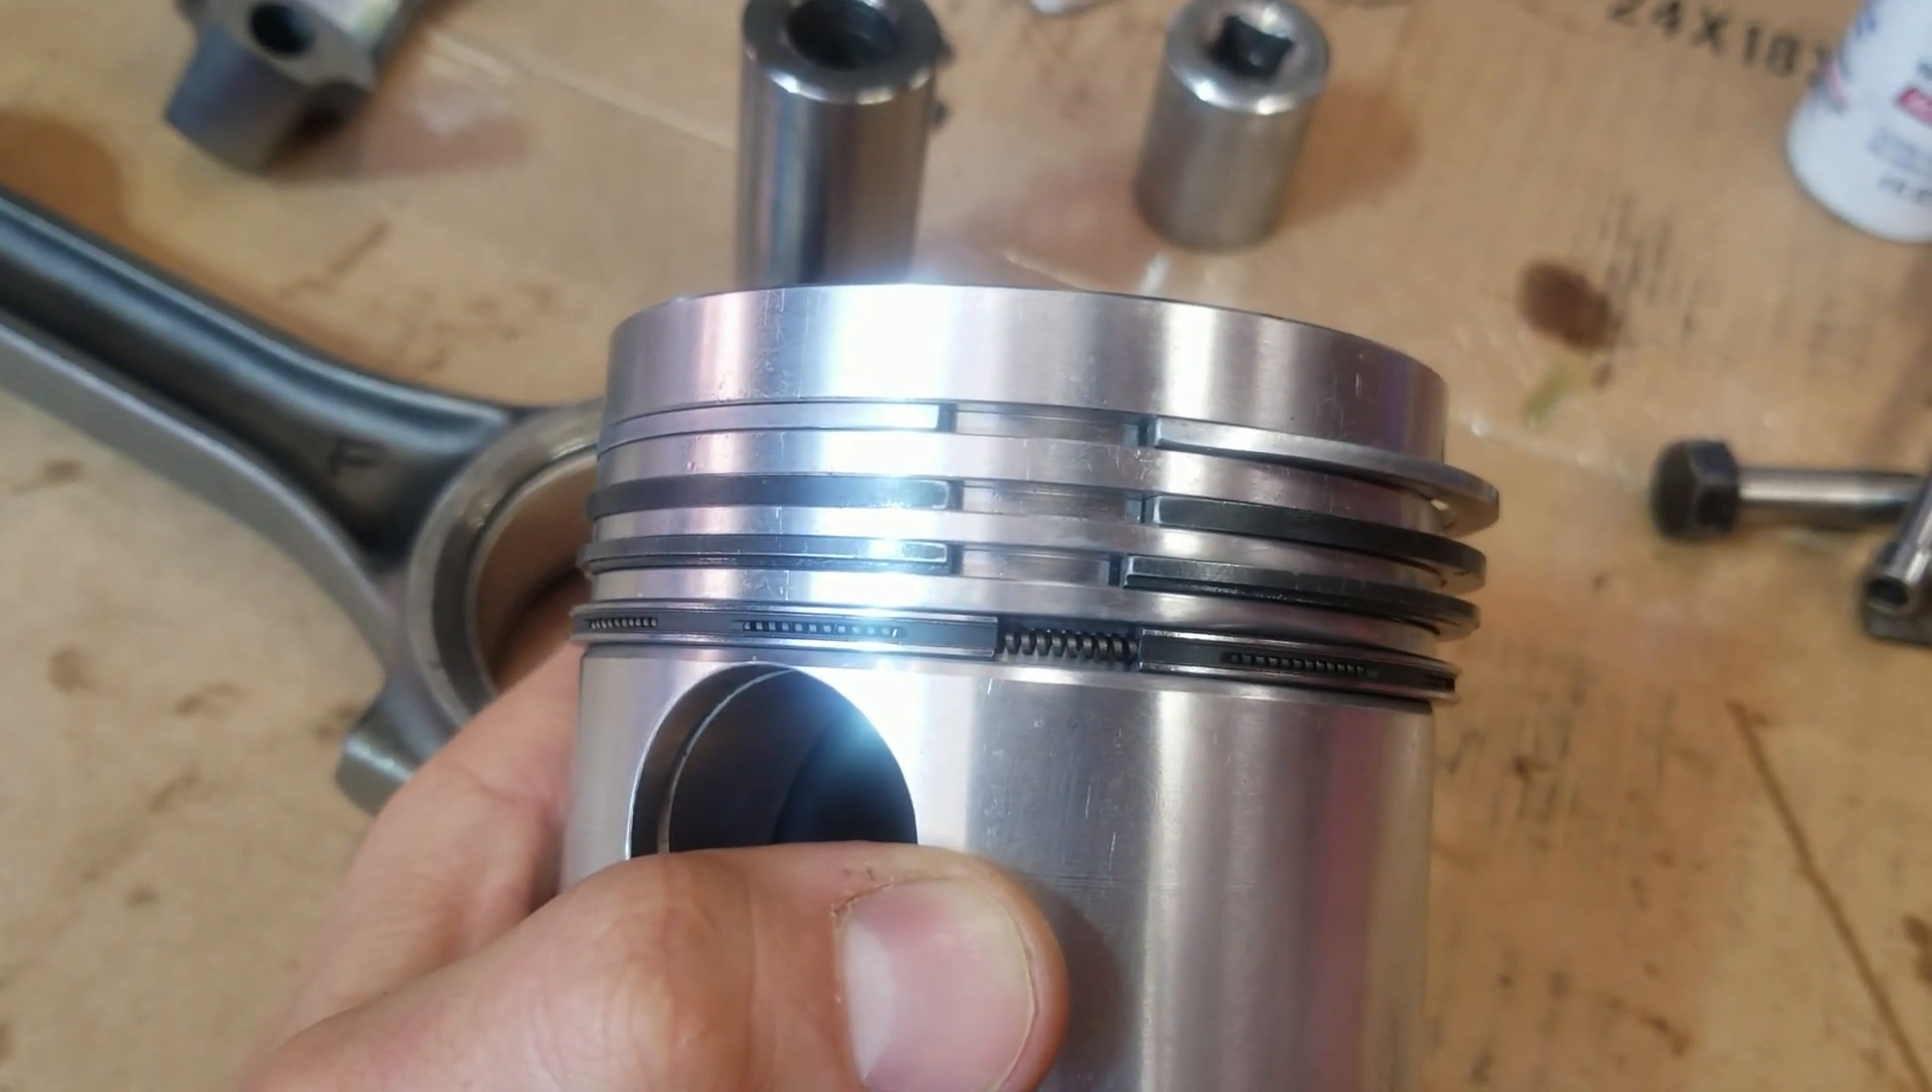Alright so you can see all the piston ring end gaps here are all lined up and that's bad.